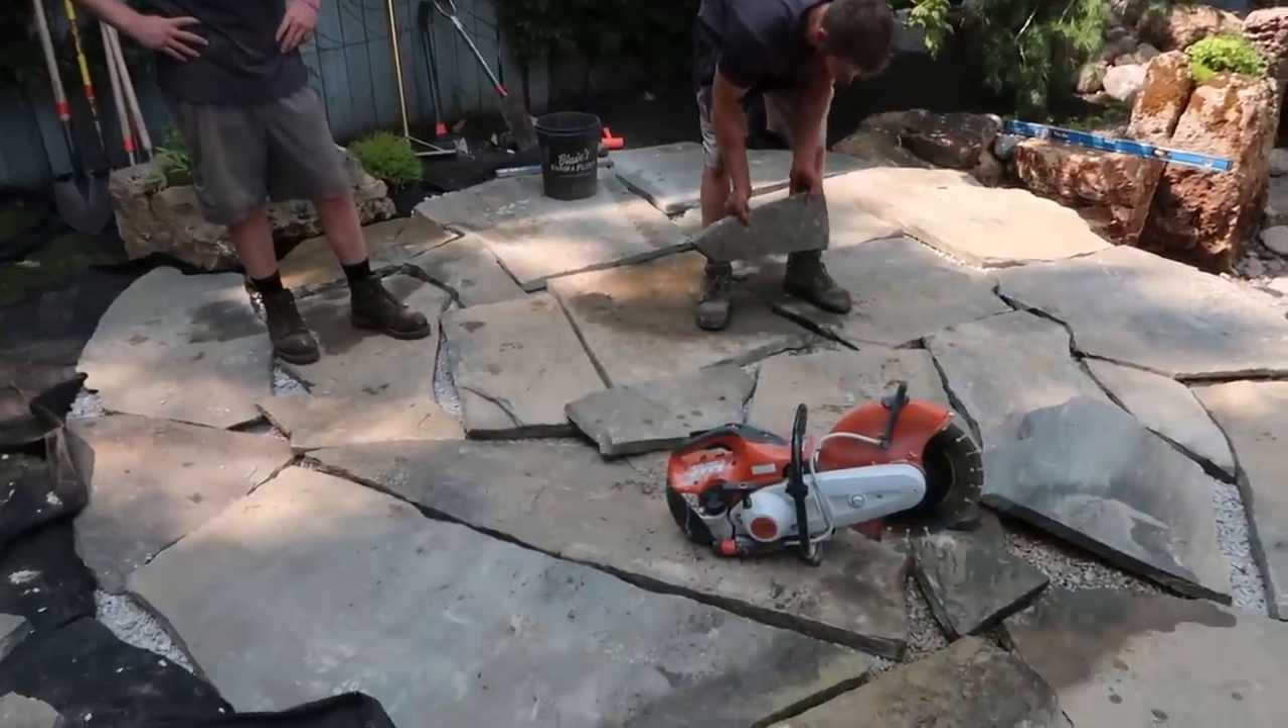It's been a while since we've given you an update but you can see Corey, Luis and Jack have laid almost all of the large flagging pieces.